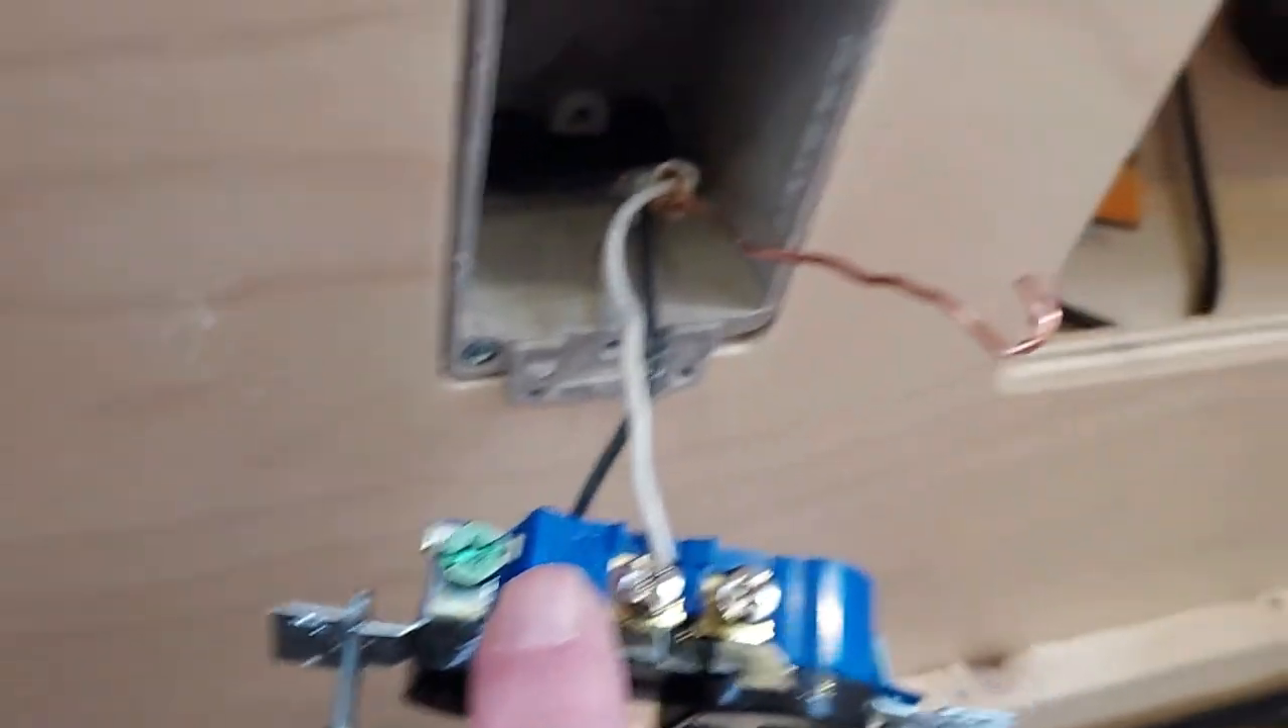Turns out with this white wire it was over in here so i had to take it off here and put it on there and then i've got the ground wire disconnected from here.